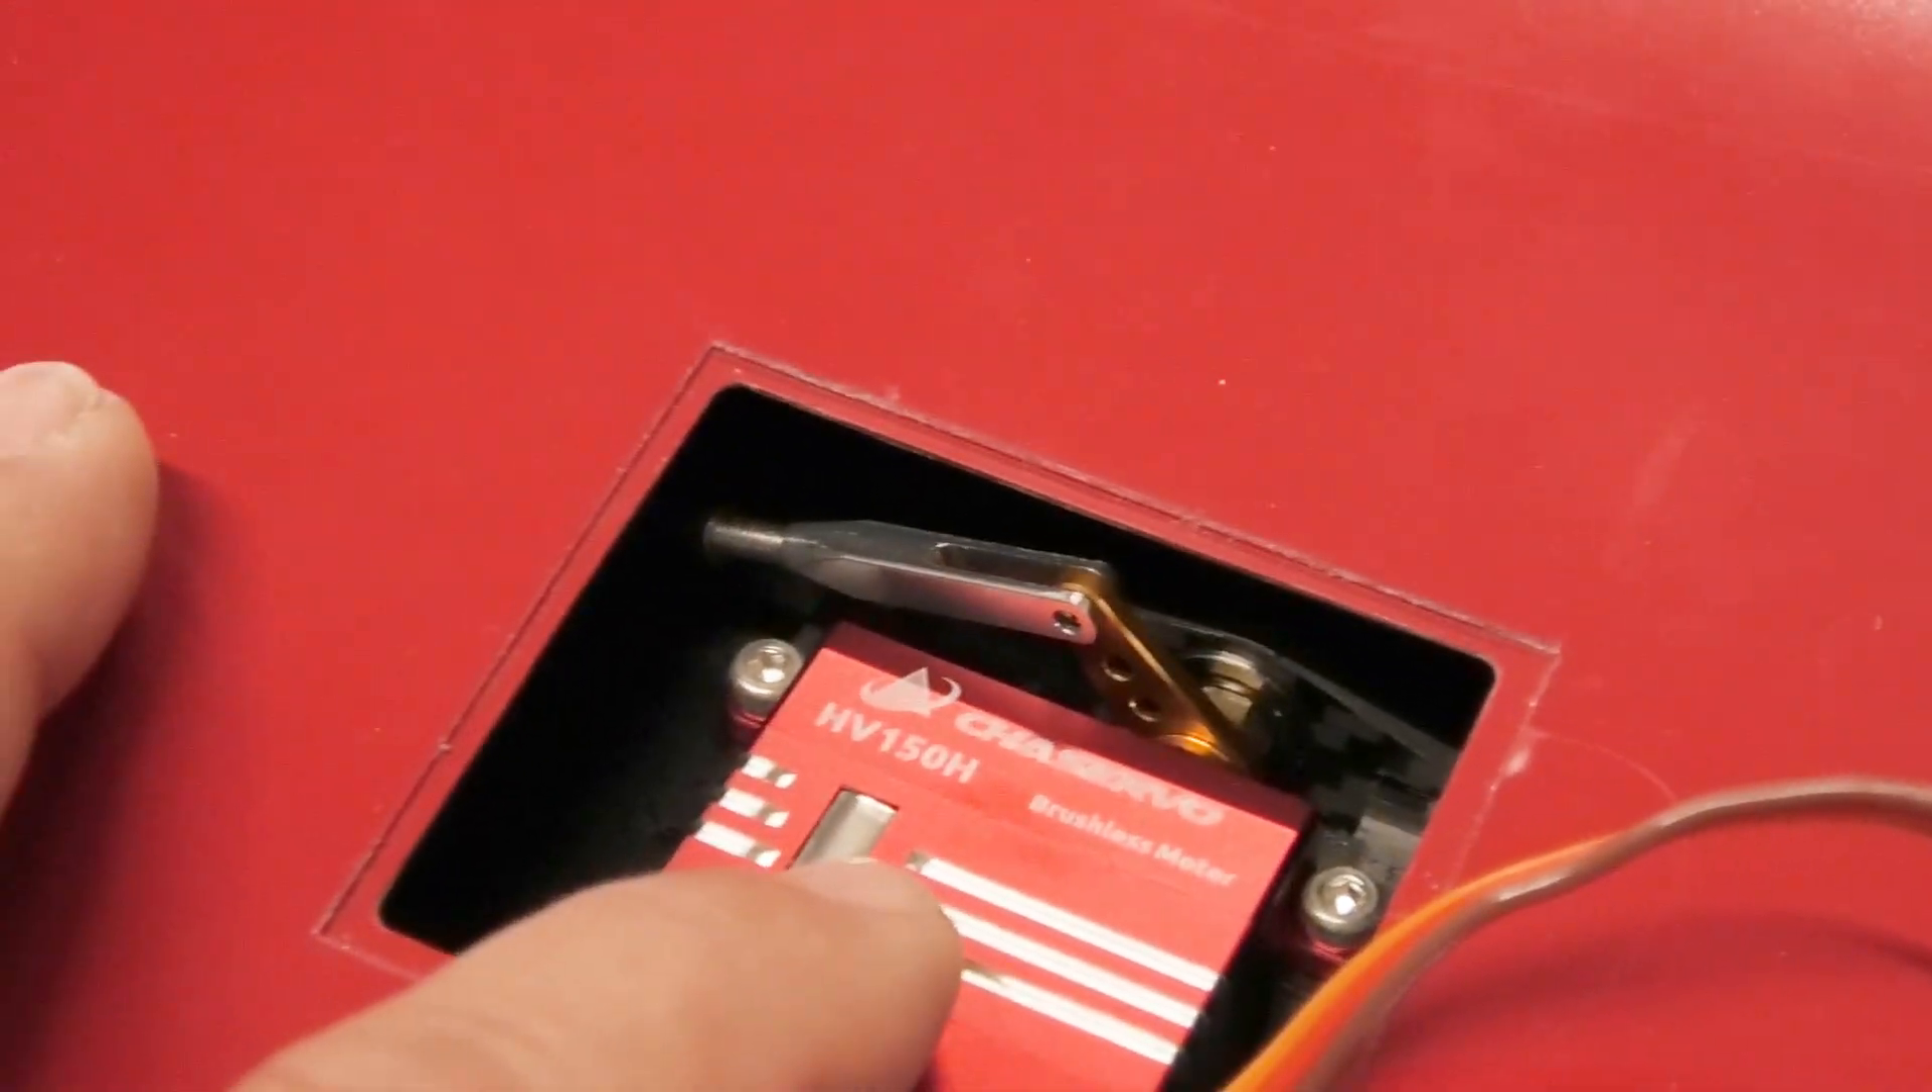Got the rod shortened, and I got the machined clevis on the arm there.